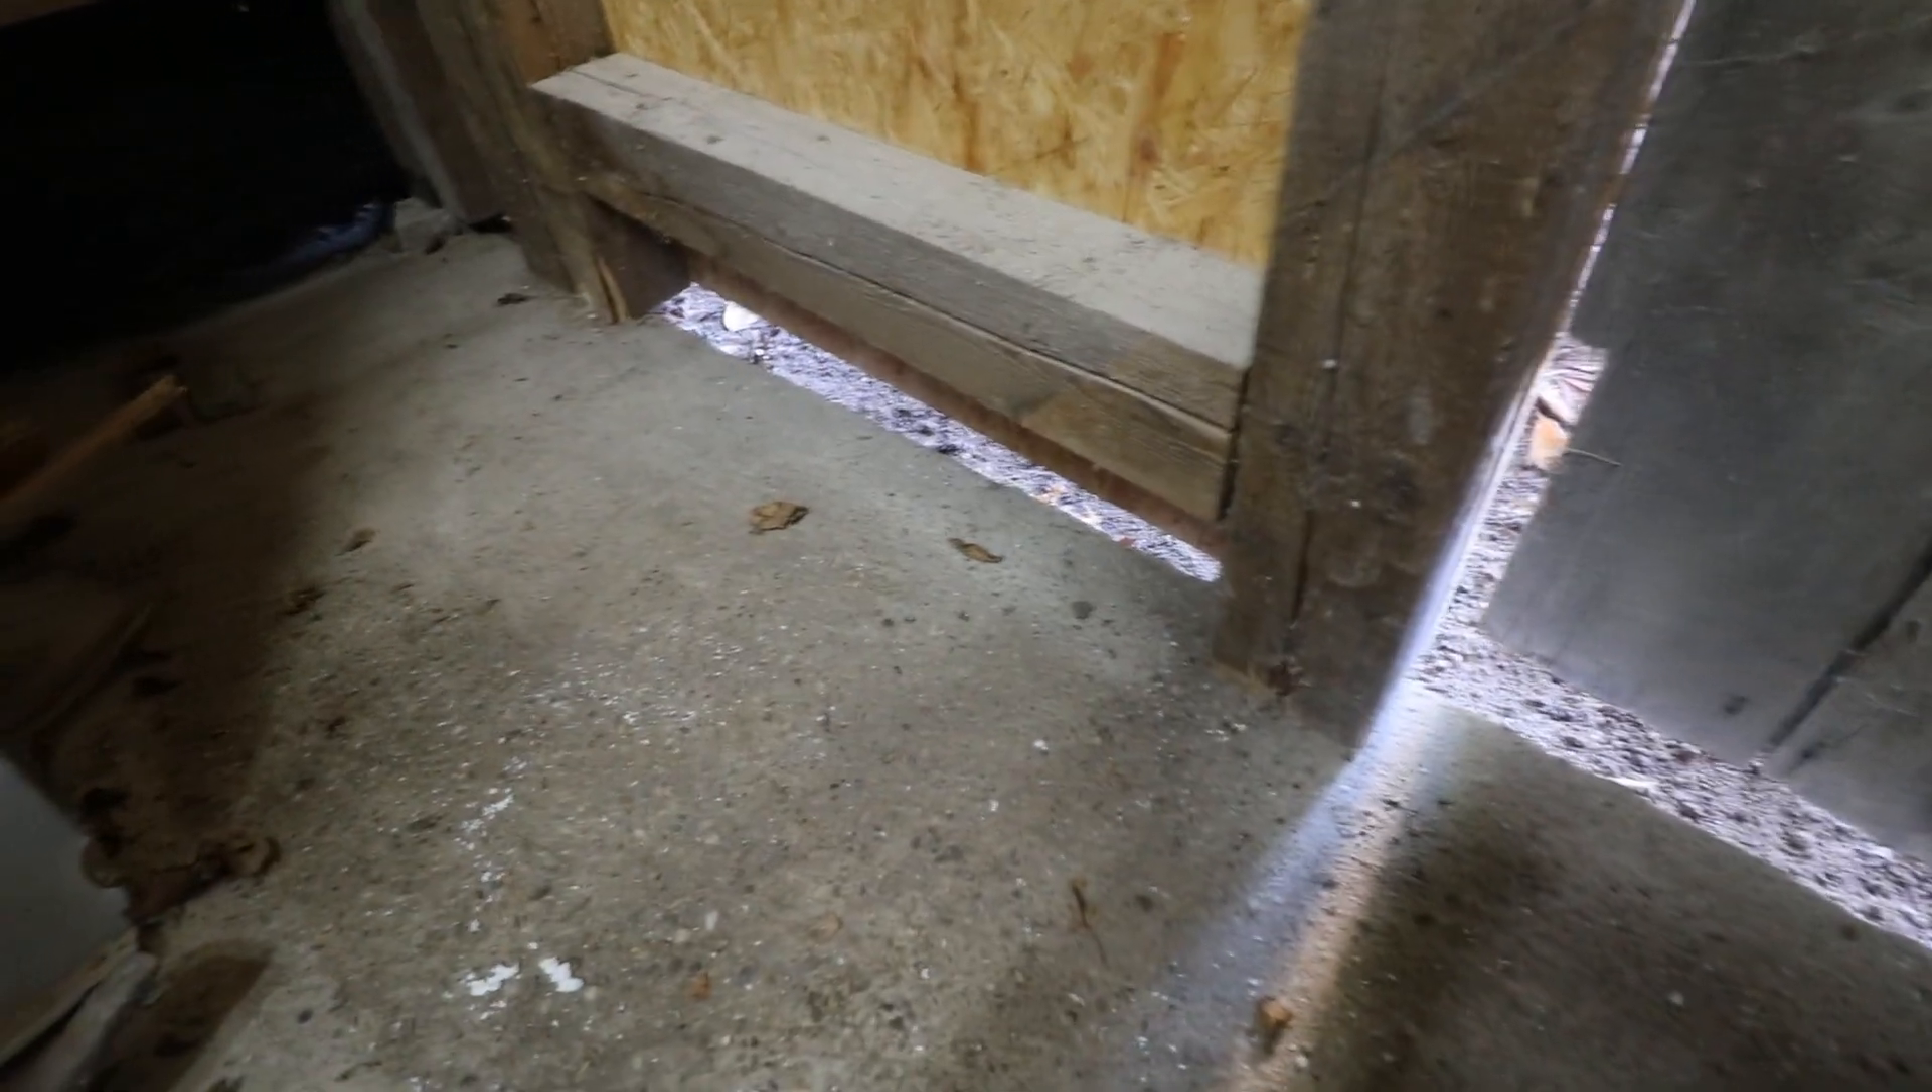As you can see the concrete base doesn't extend far enough out for these pillars.